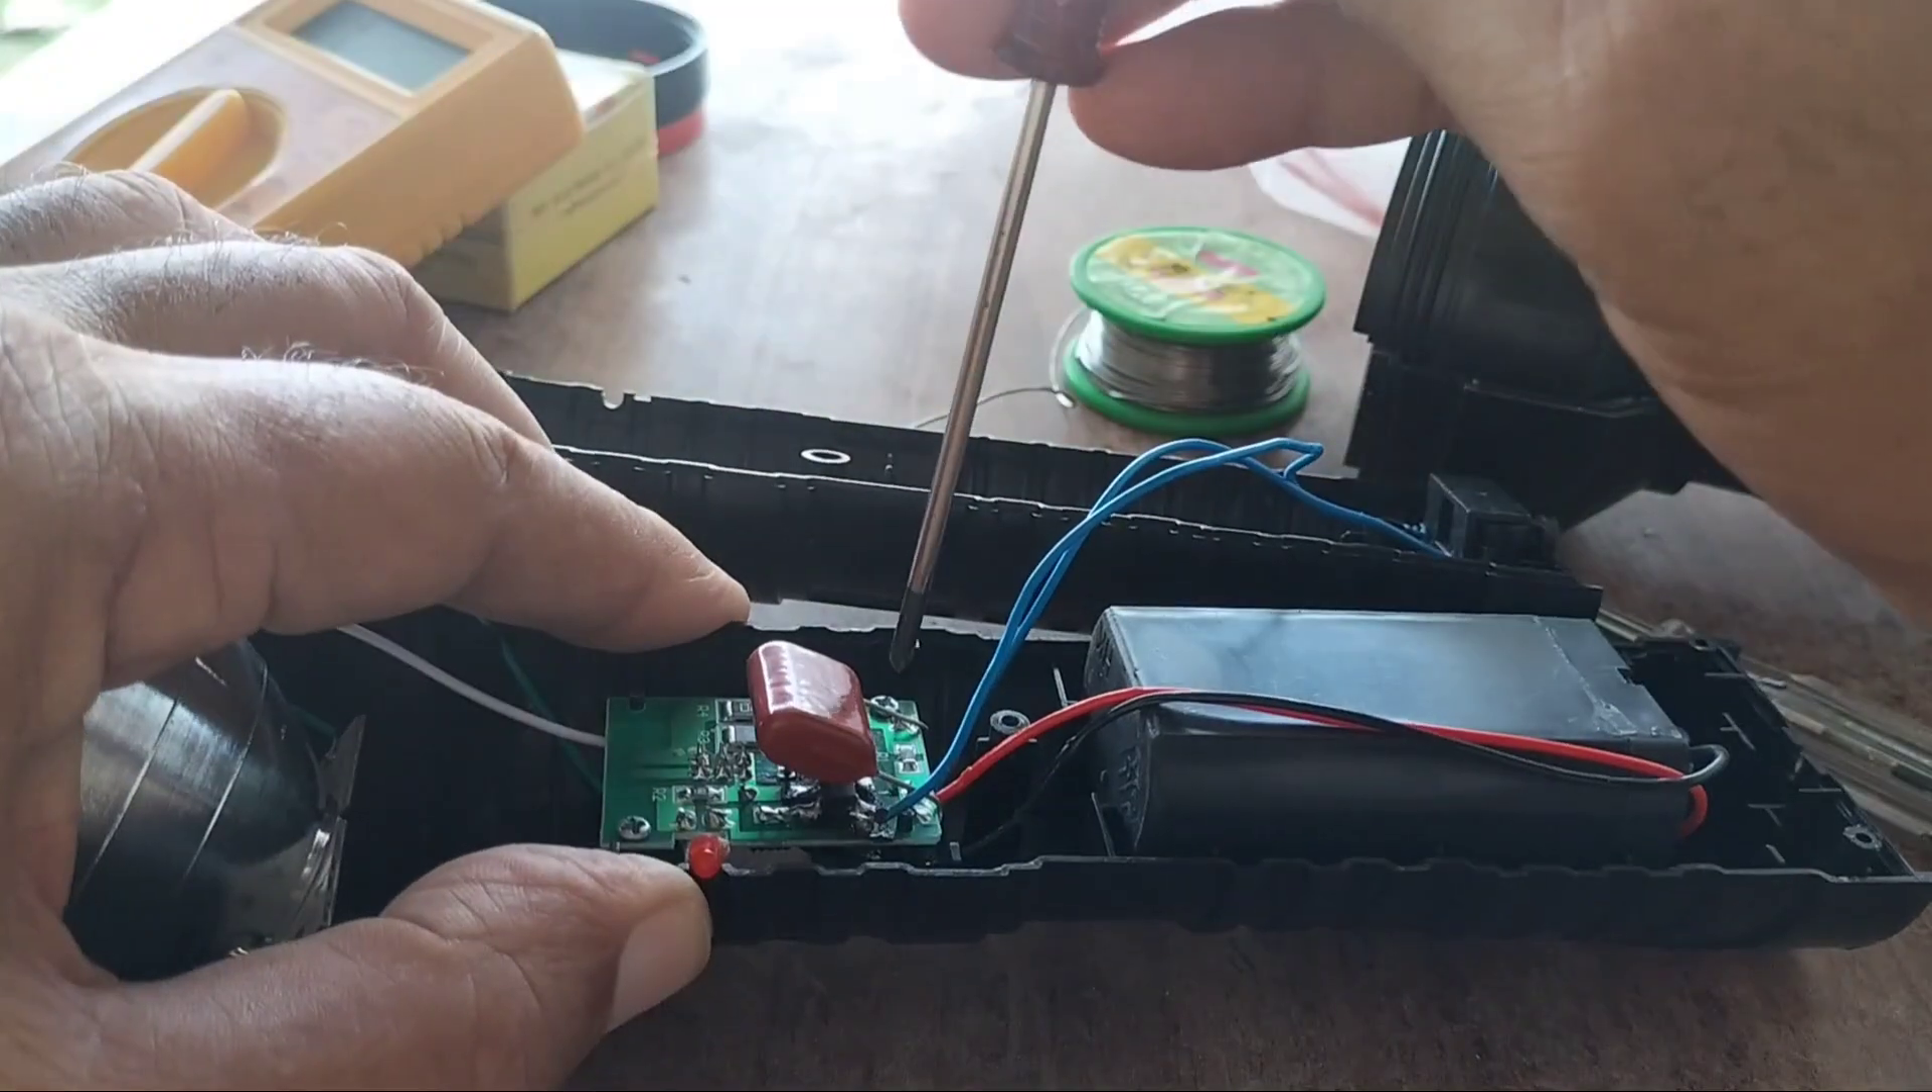یہ بیٹری اس کی فٹ ہو گئی۔